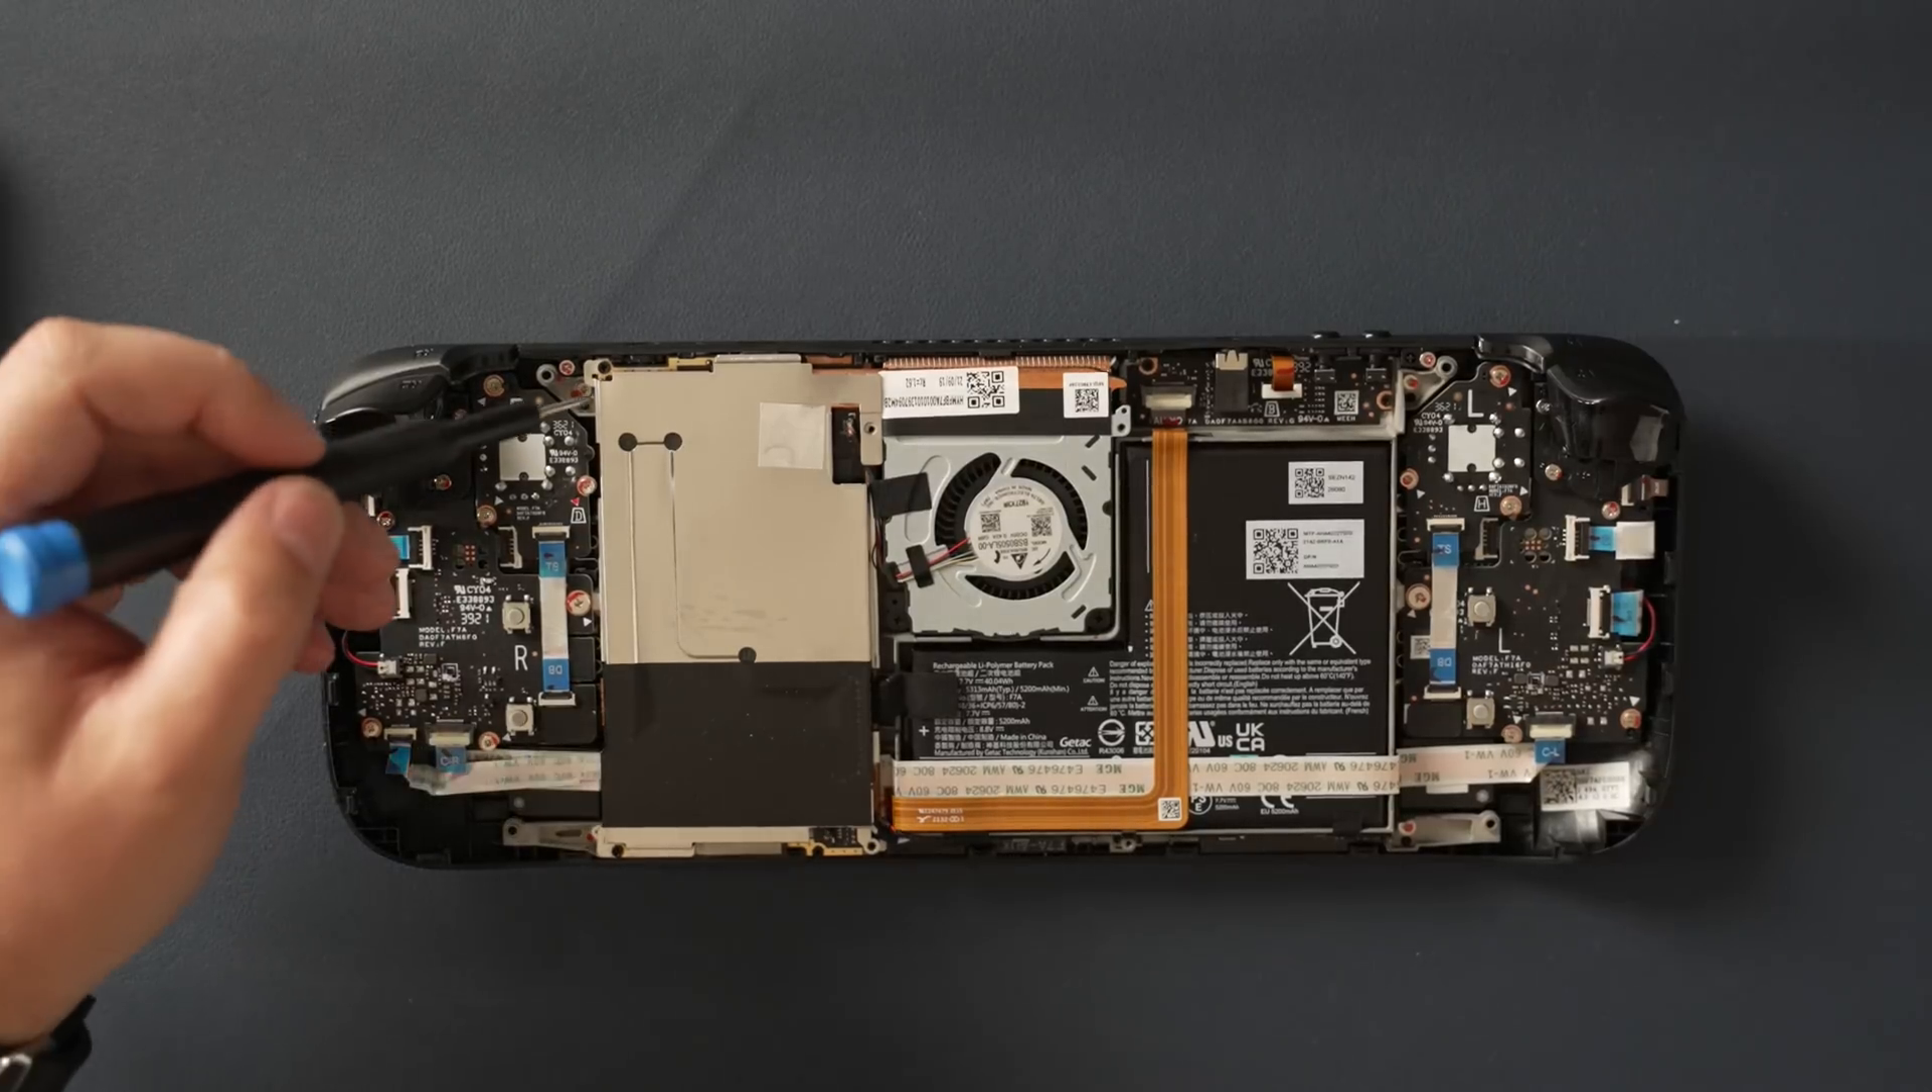Your Steam Deck's back is off.